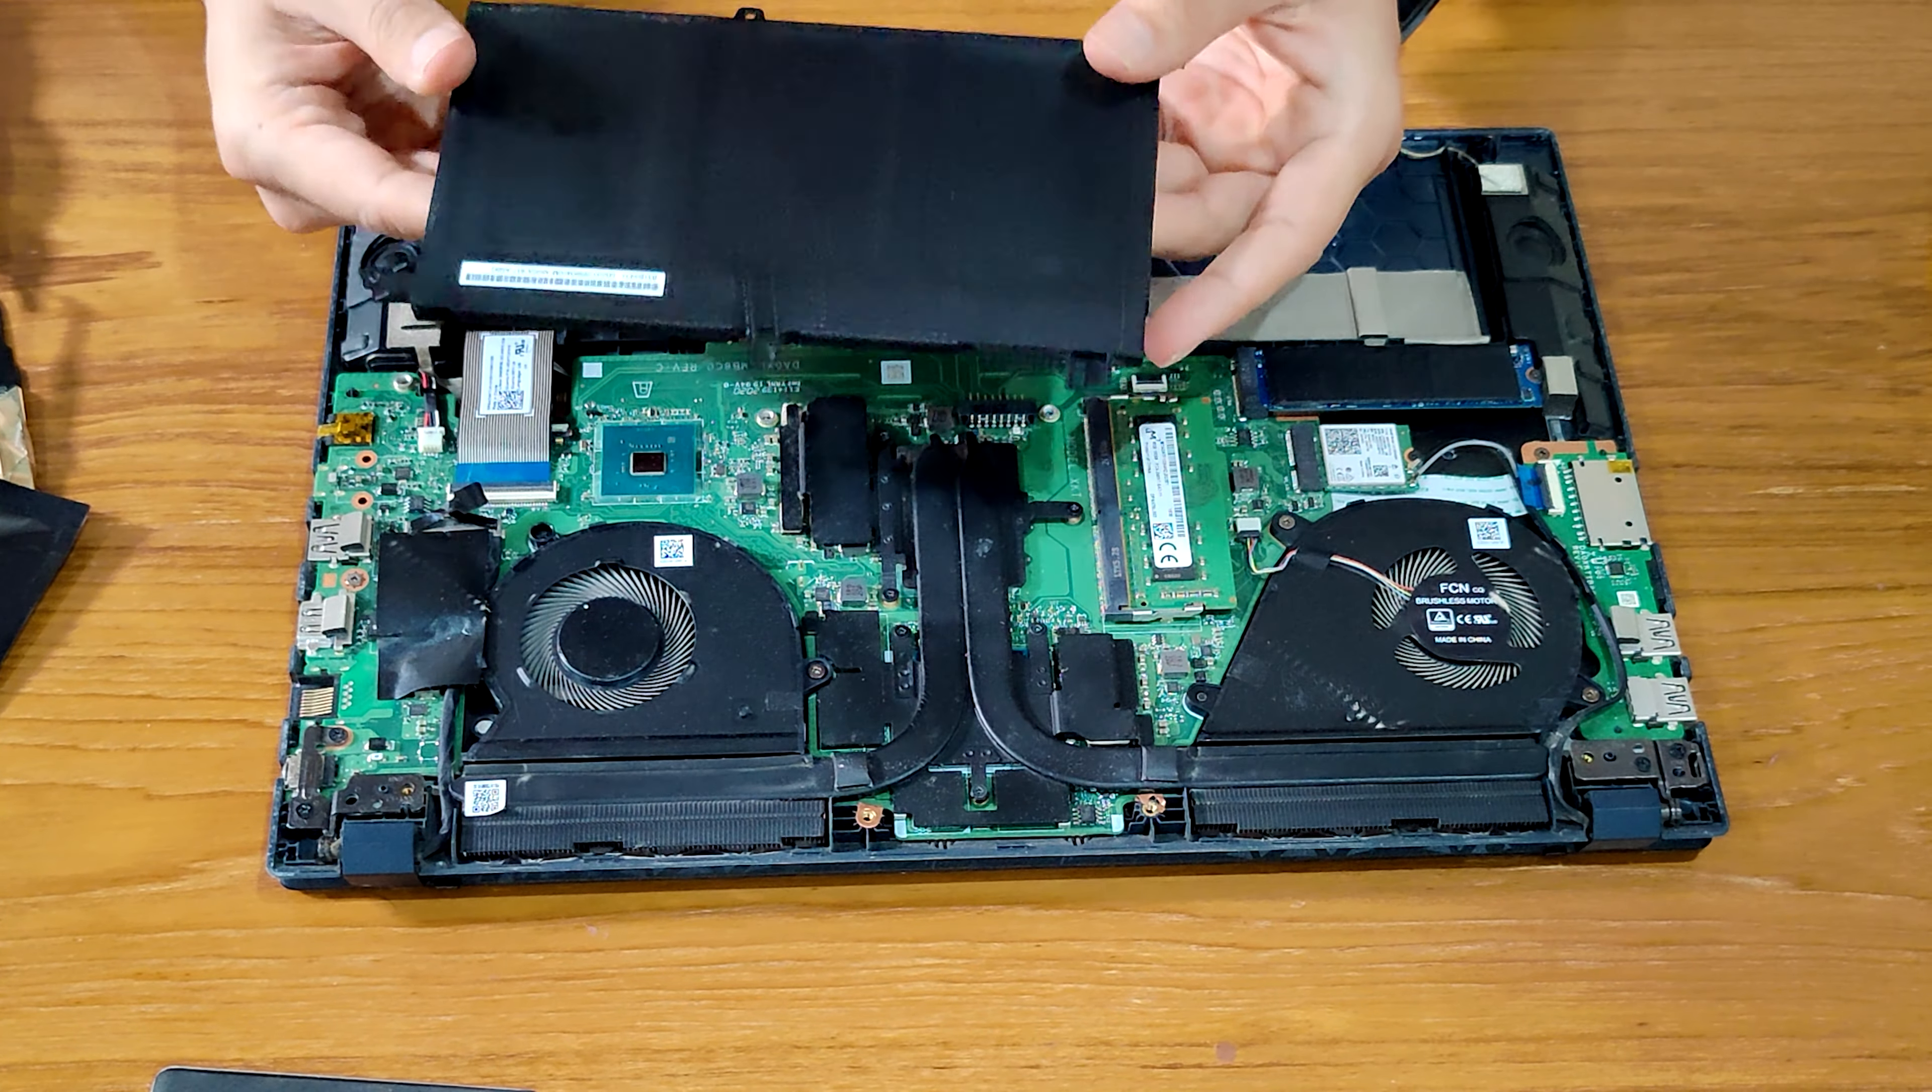Okay so now that we have our battery removed we can remove the ram of the laptop and all the other parts.